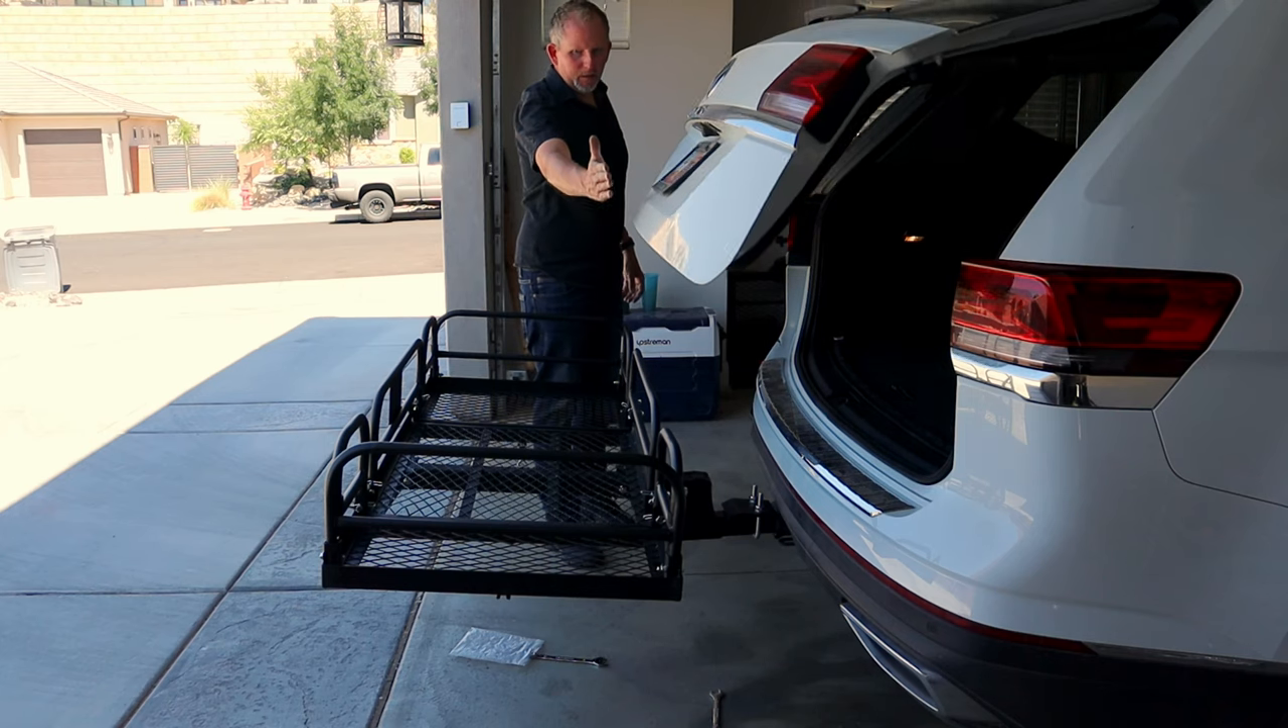Let's open up the back of the vehicle. Make sure it's going to clear. Nicely clears the cargo rack.